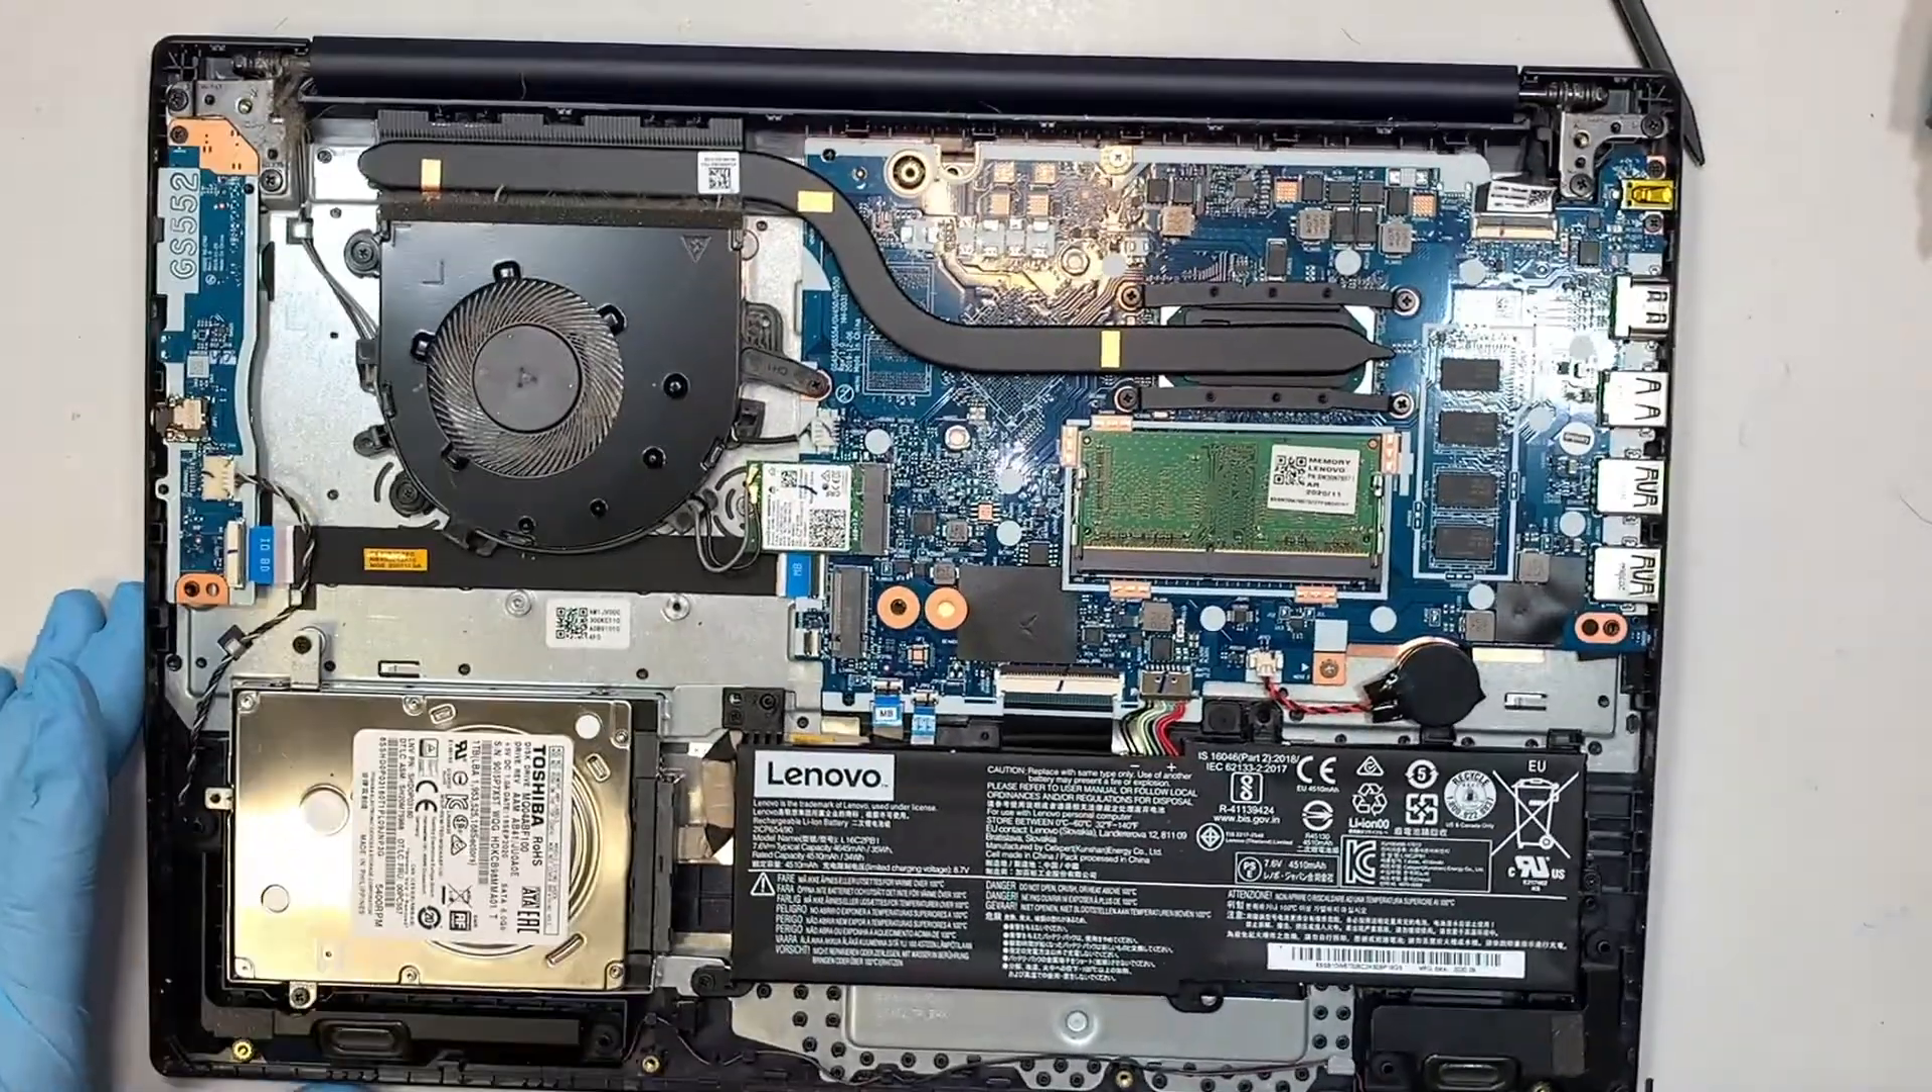Once you have removed the back cover, you can see your entire computer here is being exposed.